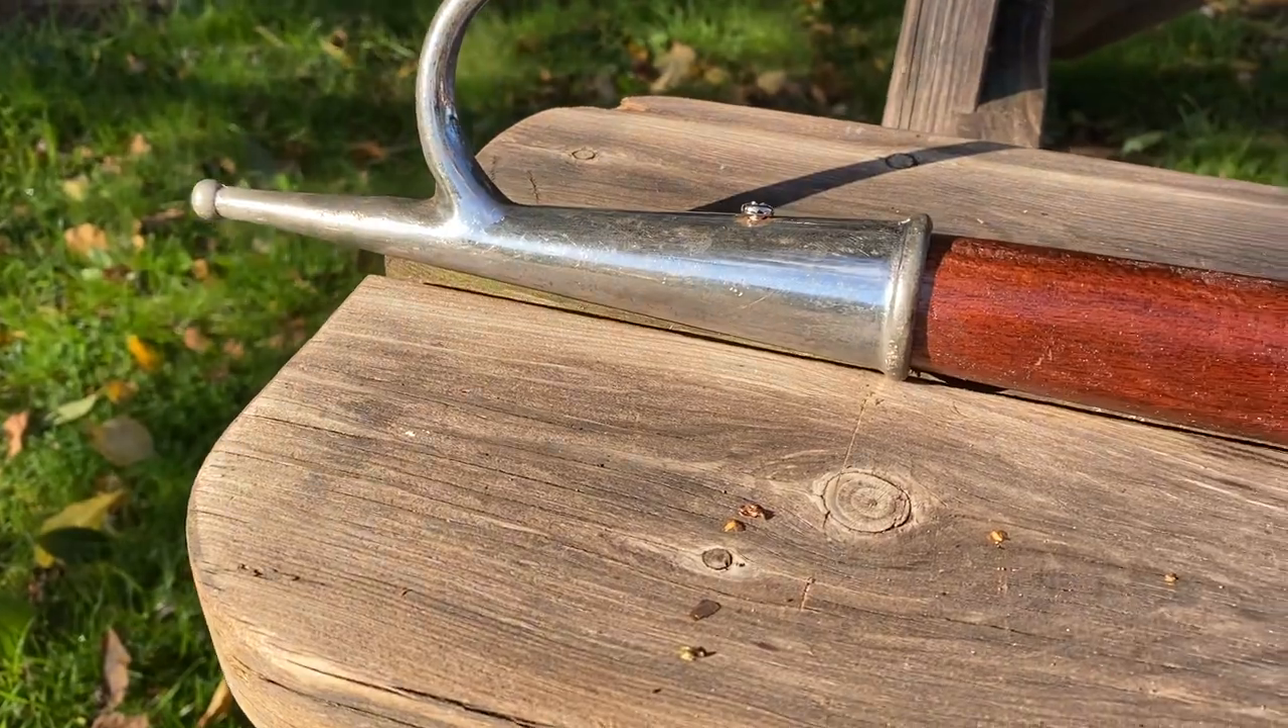The hook now sits lovely around the shaft I've hand sanded that to fit.